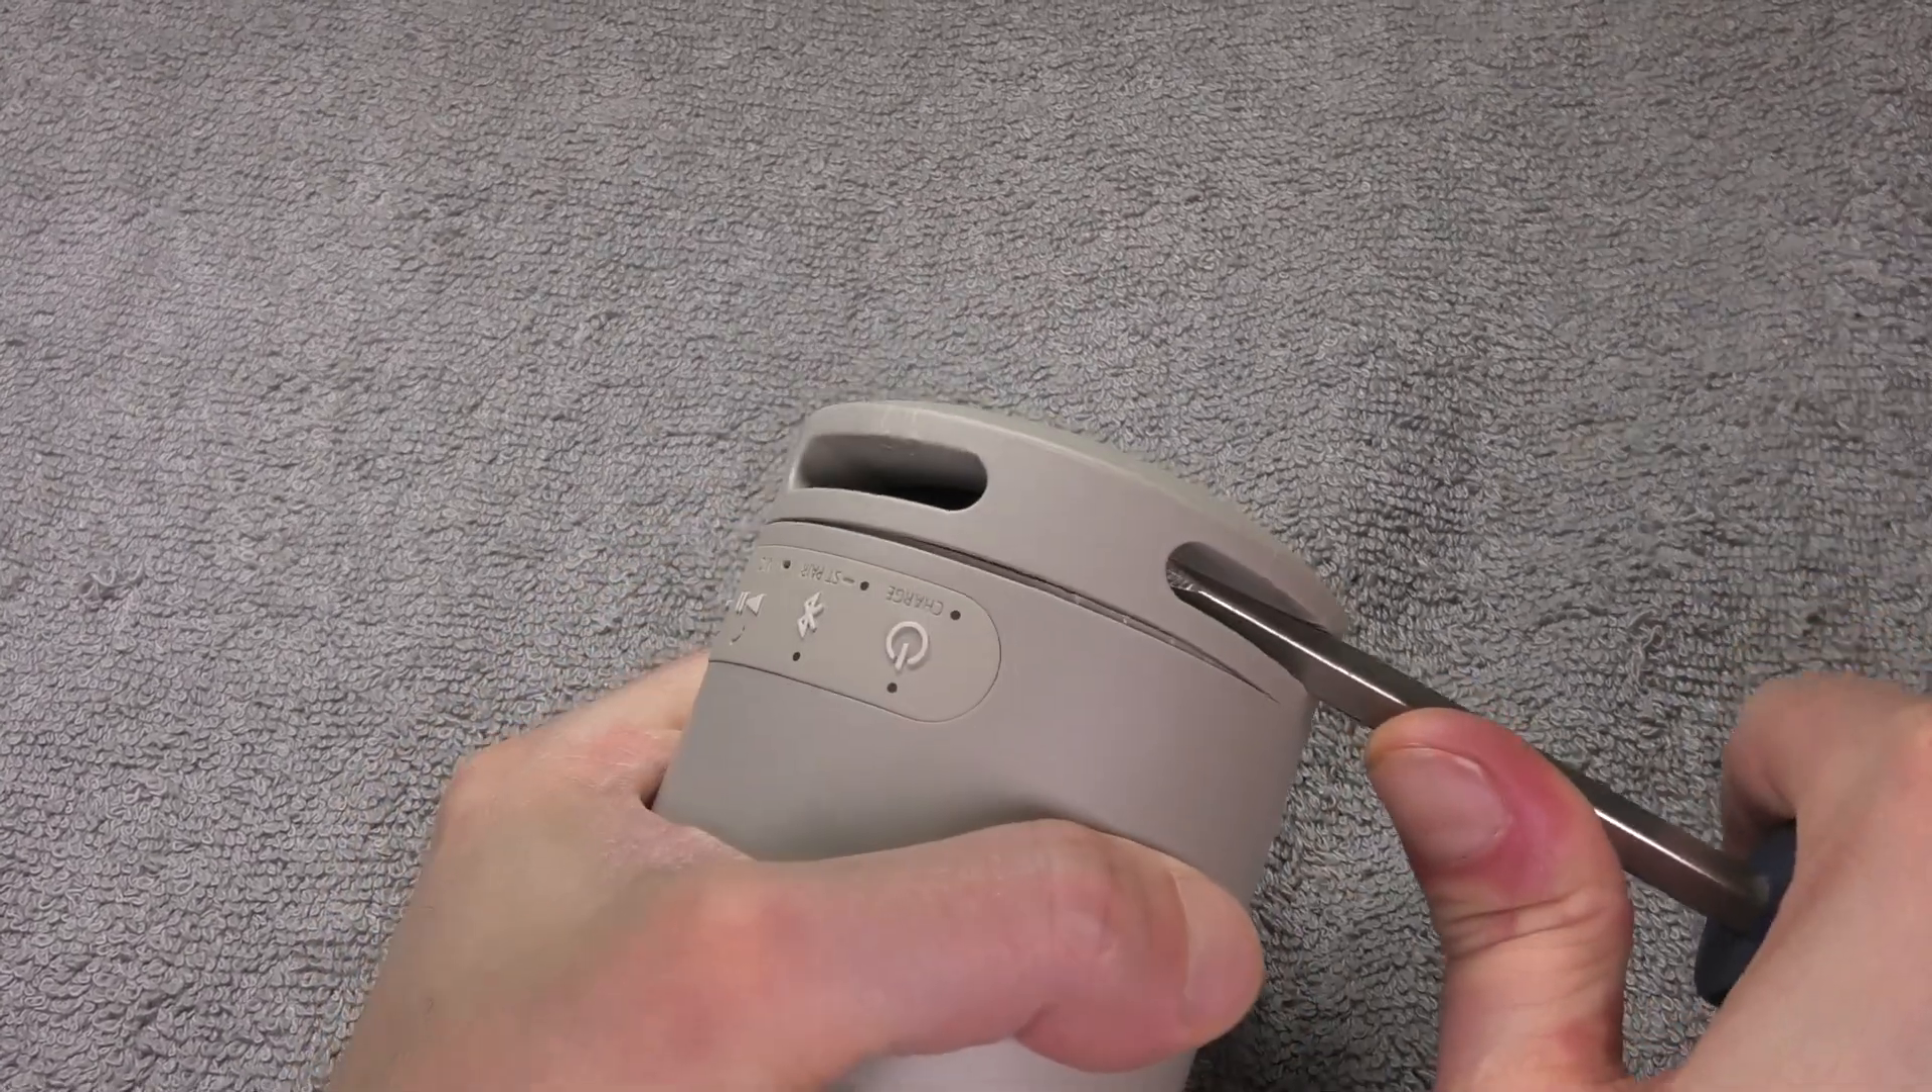So you already can see here as I'm prying there's a little gap opening up between the two pieces.